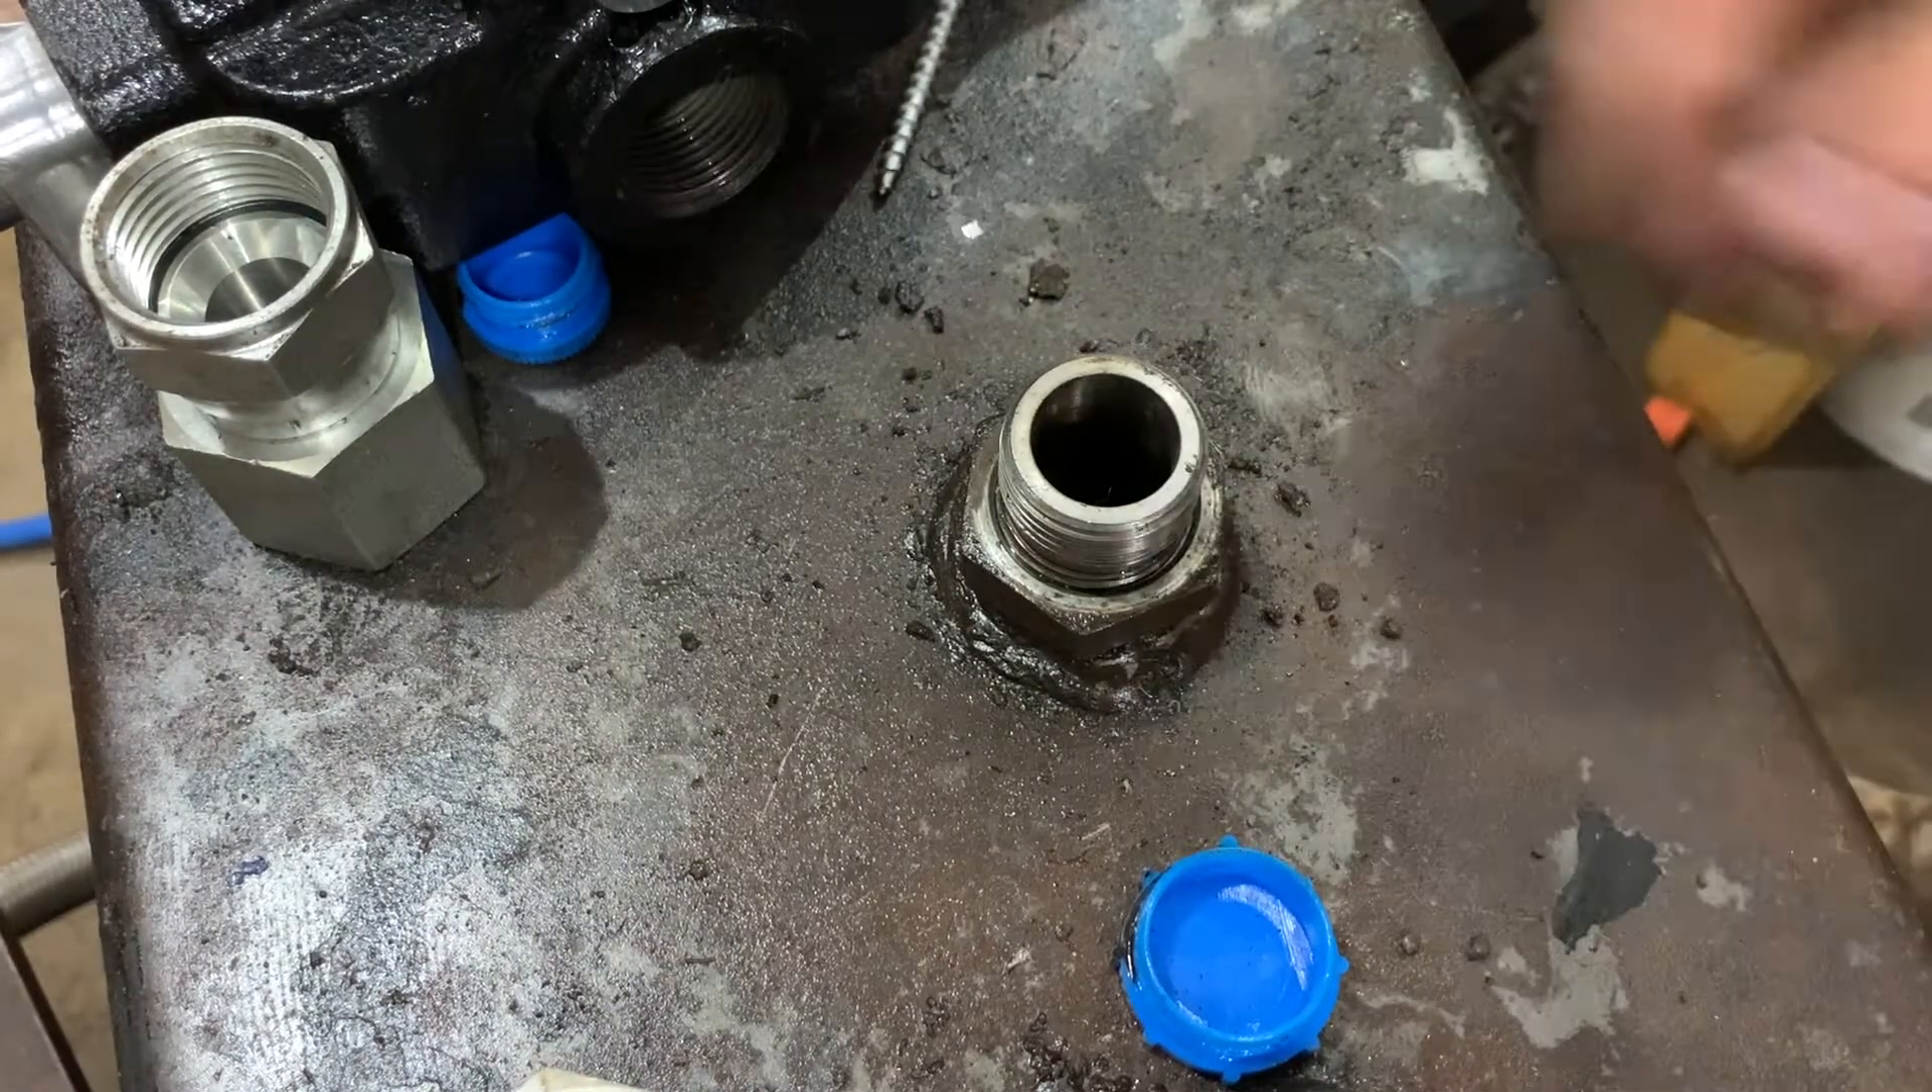All right so we got our fitting done here.